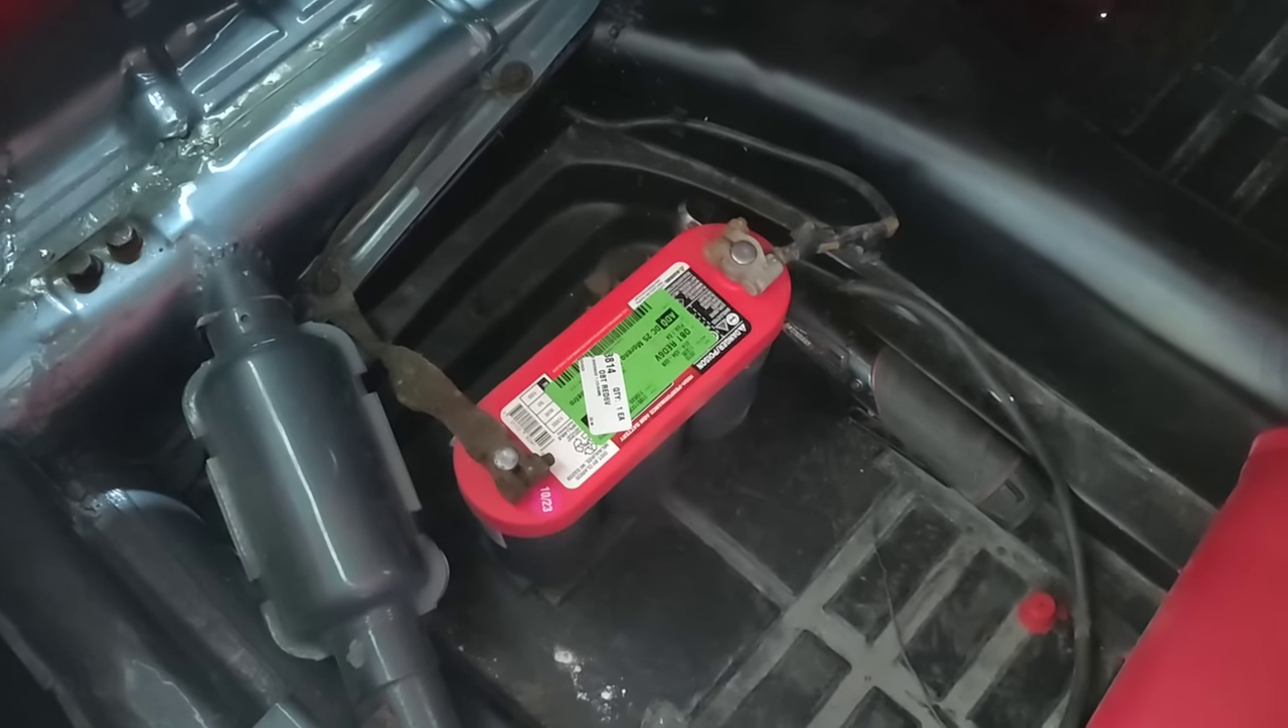Alright, so I've got the red top Optima hooked up.